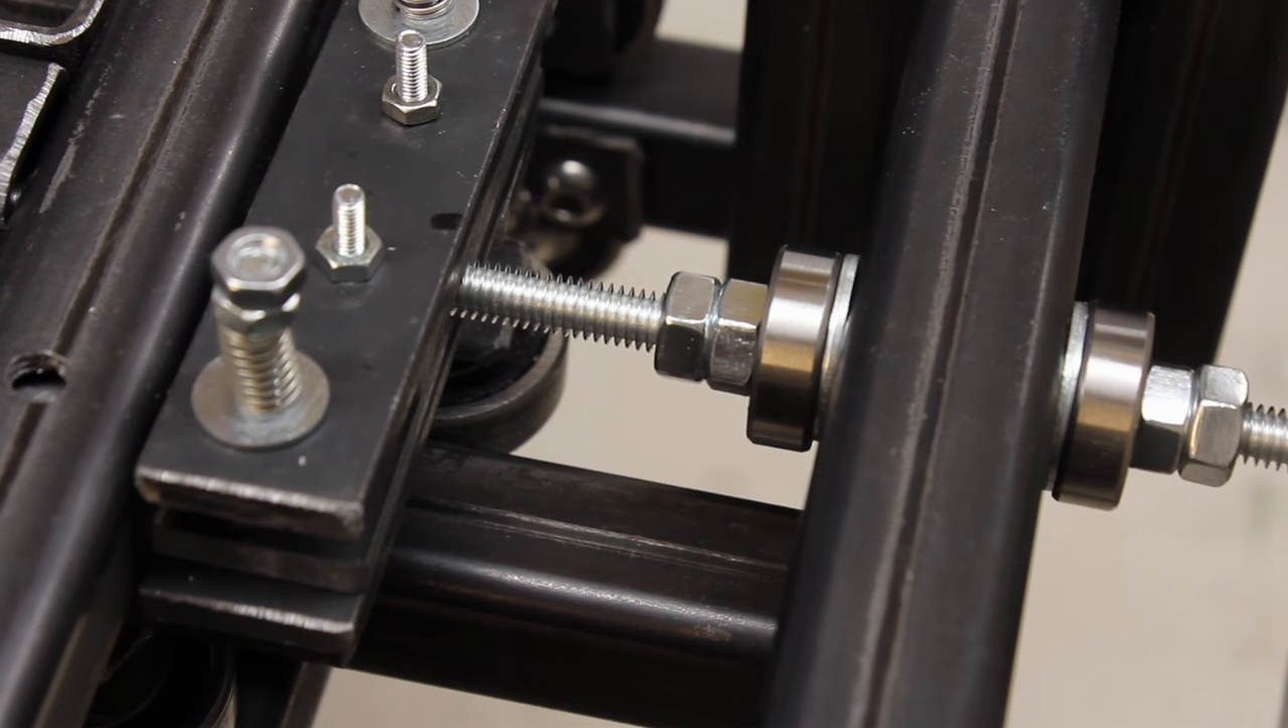Those bearings are pressed on a square tube using nuts.